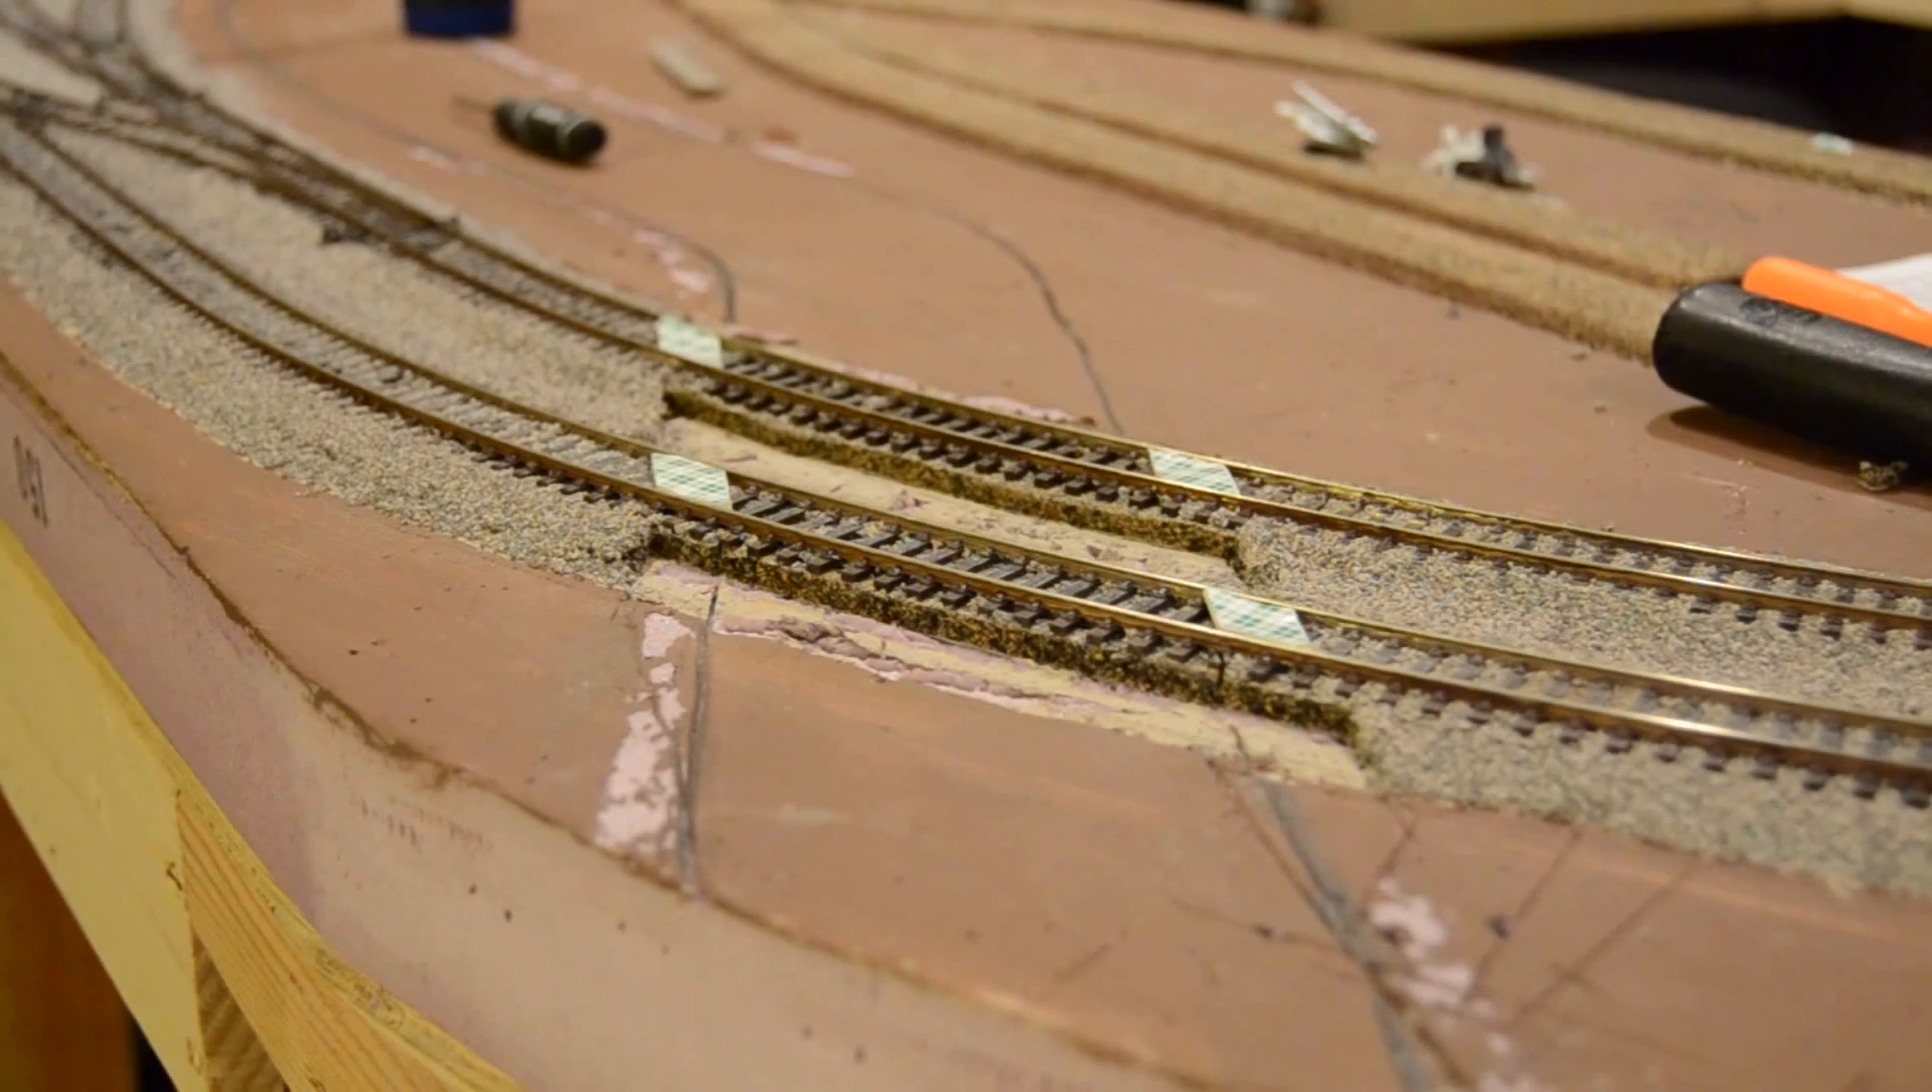I've removed a good bit of the cork road bed all the way up to the ties on both inside and outside of both sets of track.